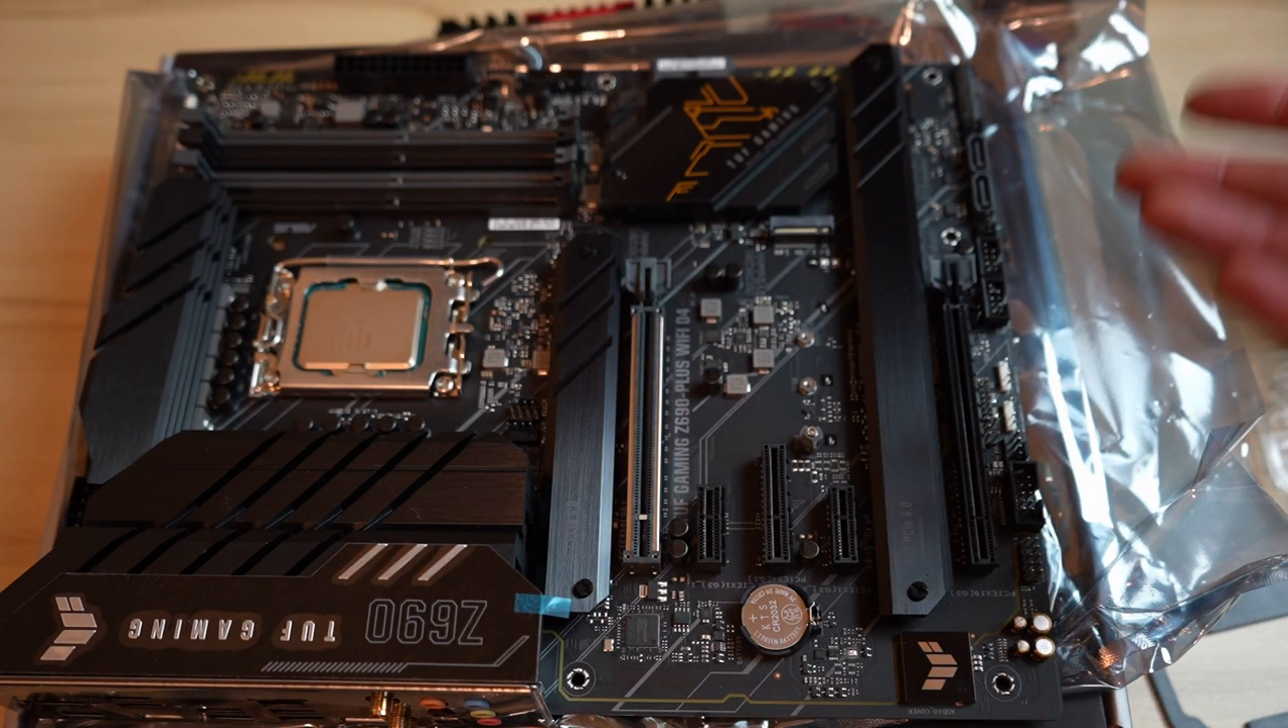And we'll pull the lever down and it's secure and our CPU is now installed.